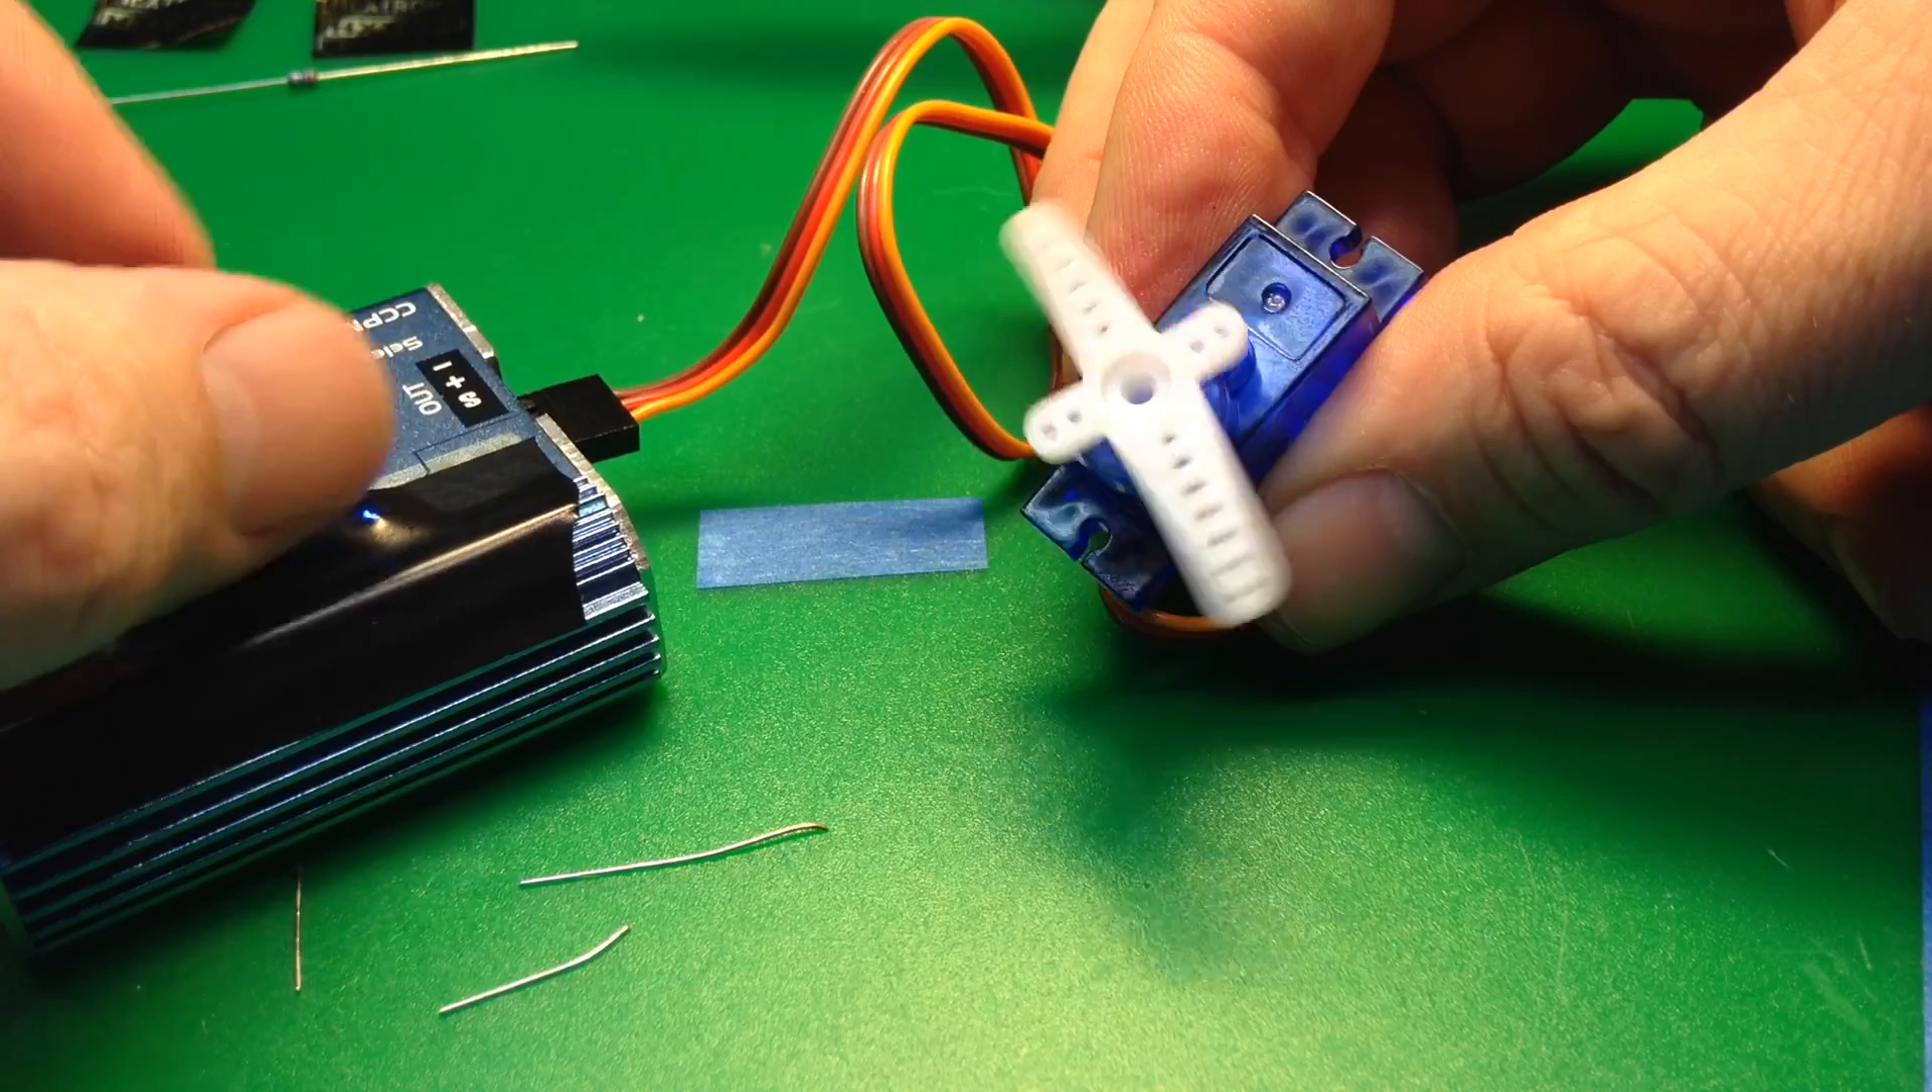Let's put our piece on top. And there we go. Left, midpoint, and right.